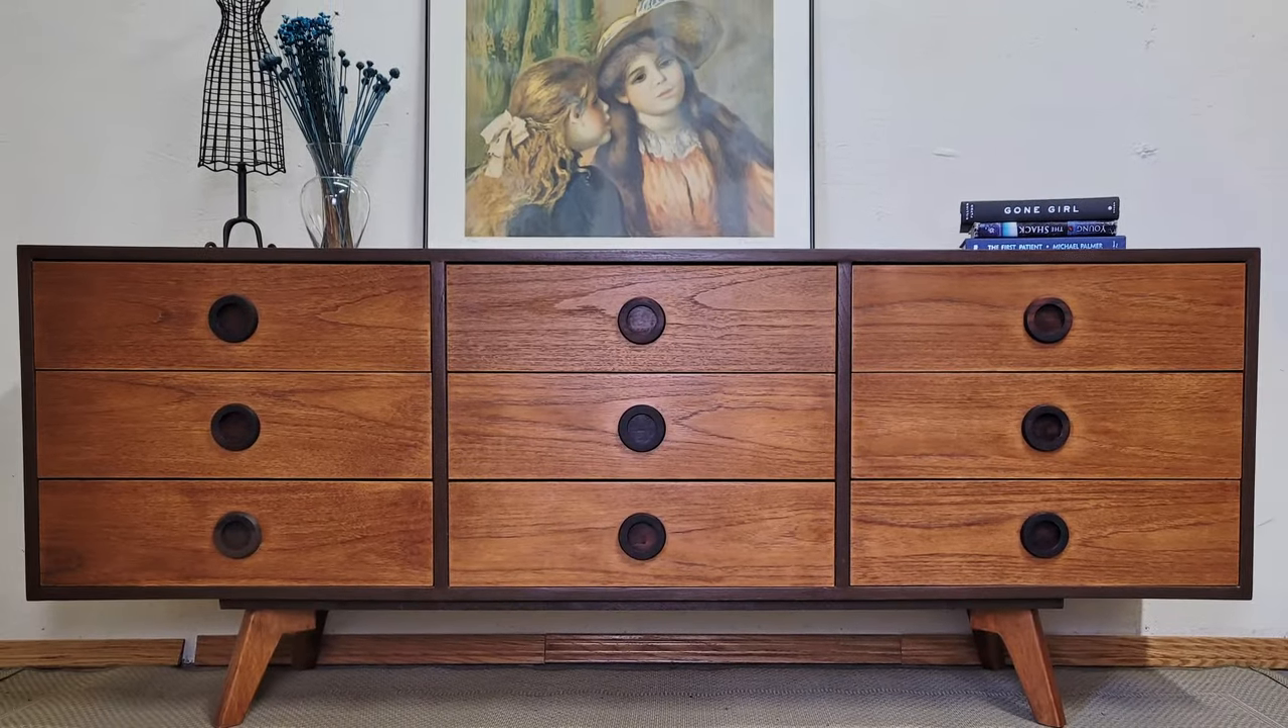I mixed the epoxy for the last time for this project to attach the handles and we are done here.